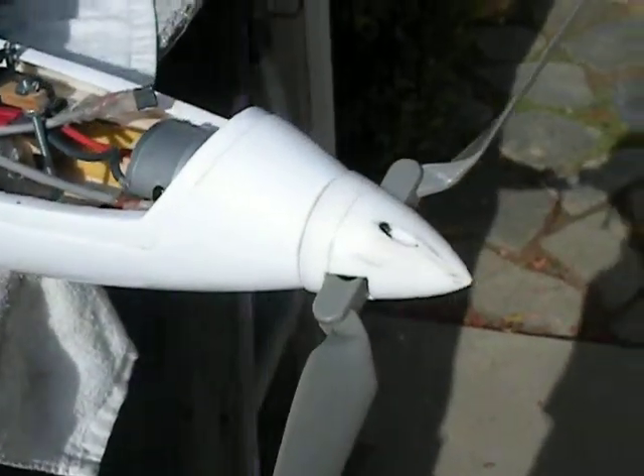So, I found a spinner set that does fit, and it's from a Tower Hobbies siren kit. And that just about fits the front of the fuselage here.